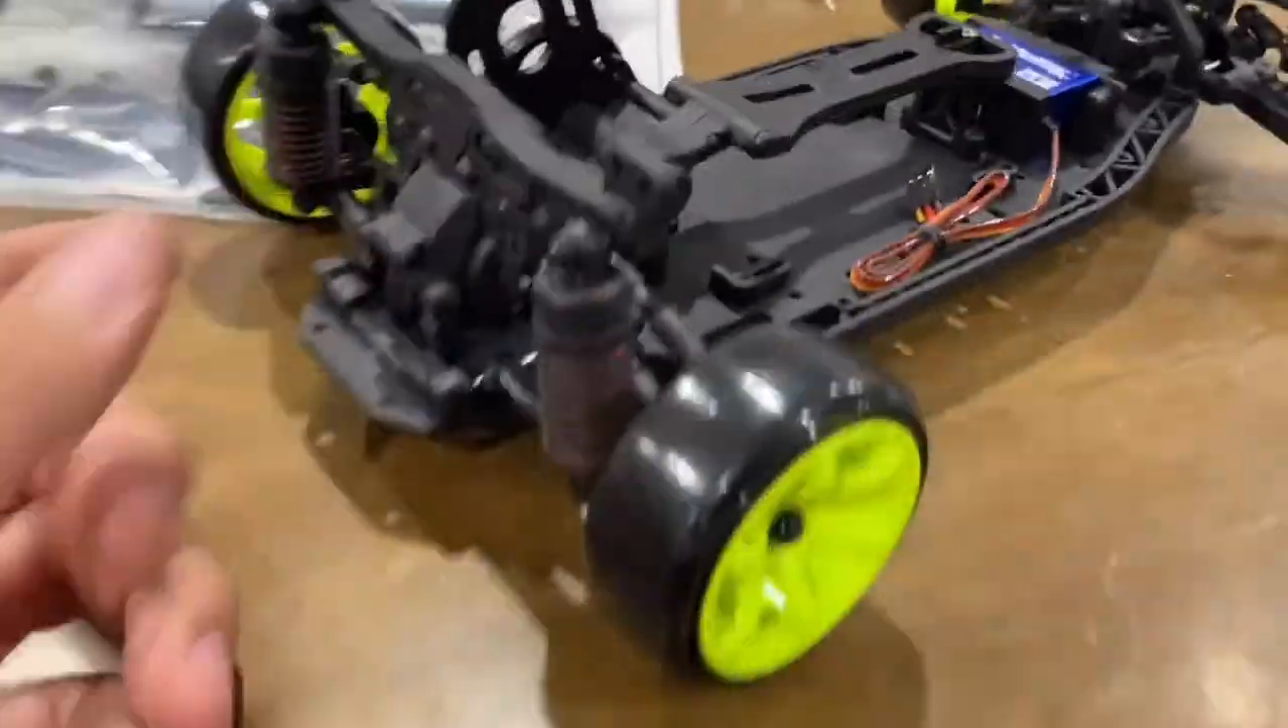All right guys so i just put on the tires.